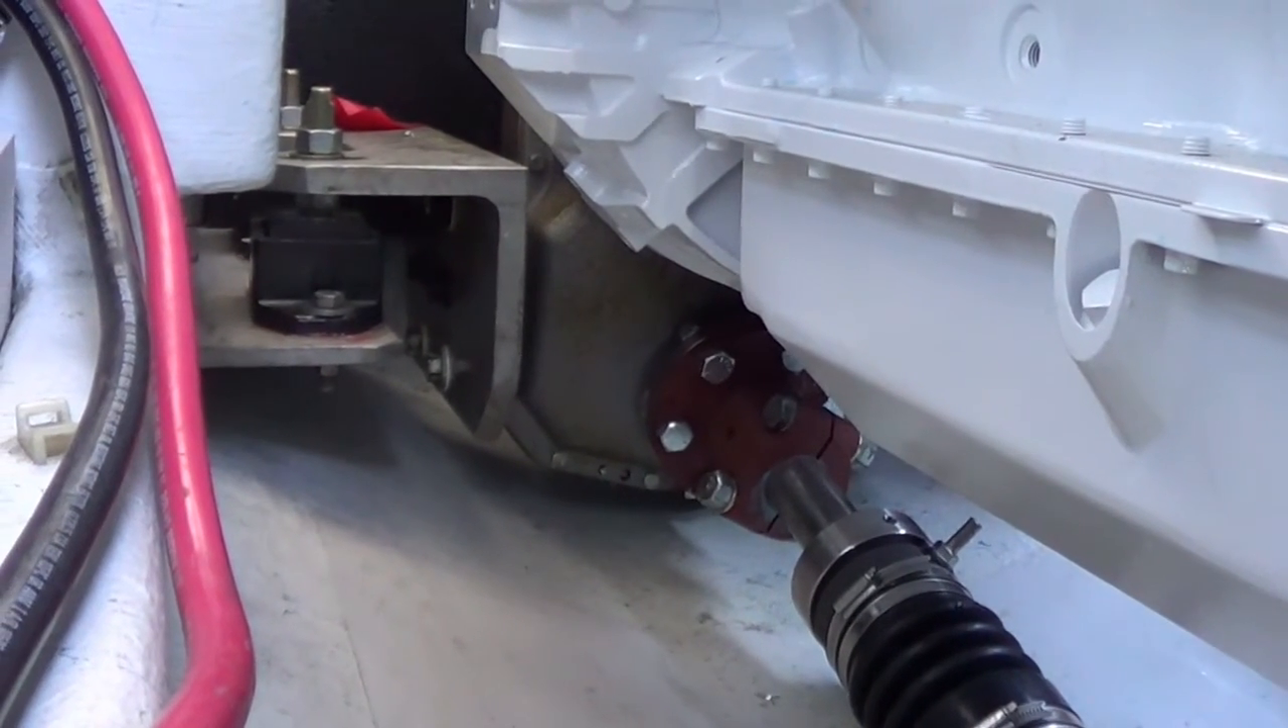We just got the coupler bolted on for the final time torqued all the bolts.